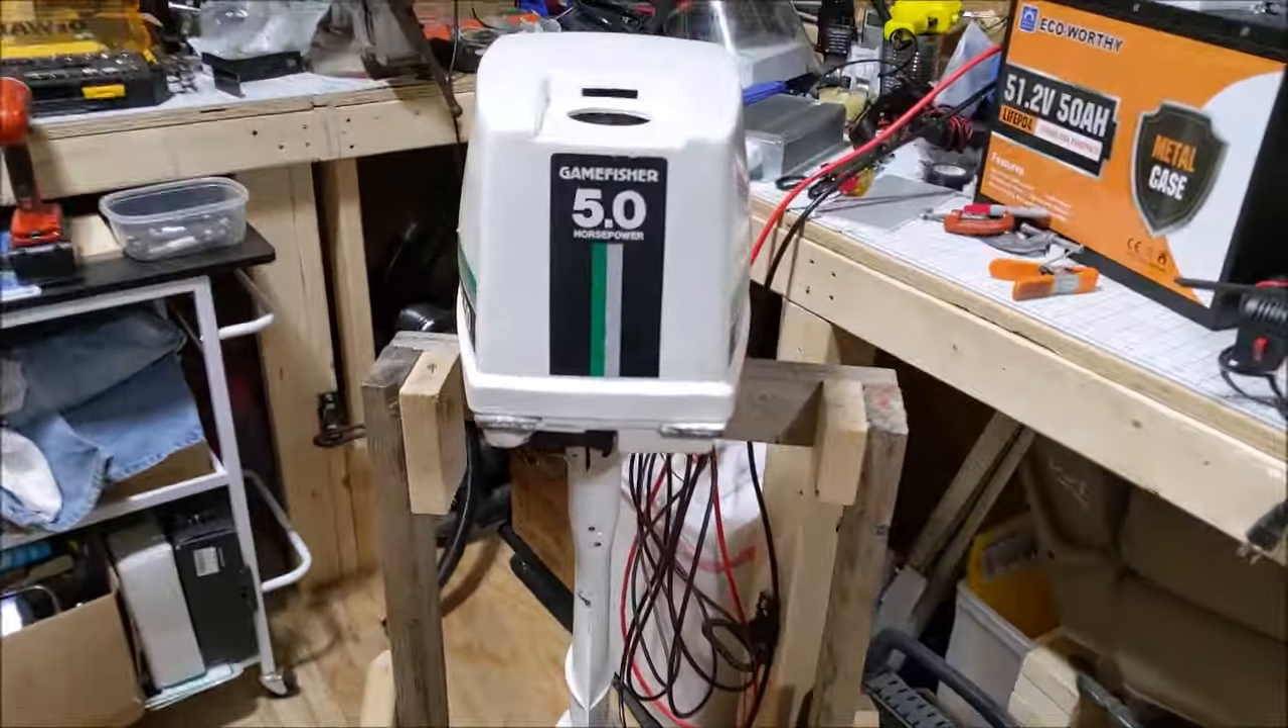And I had to put the cover on just to make sure that all the electrics and everything would fit inside.